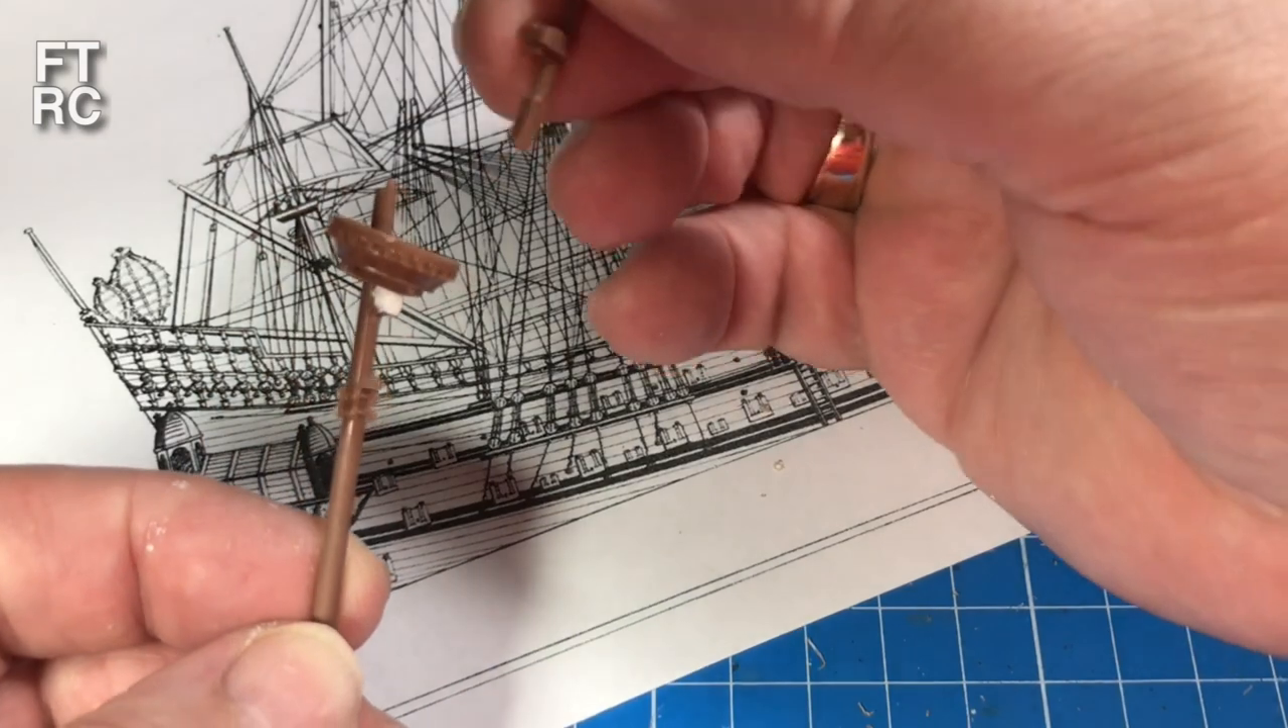So, the little crow's nest goes in there like that. Notice it is at a weird angle. That is correct.